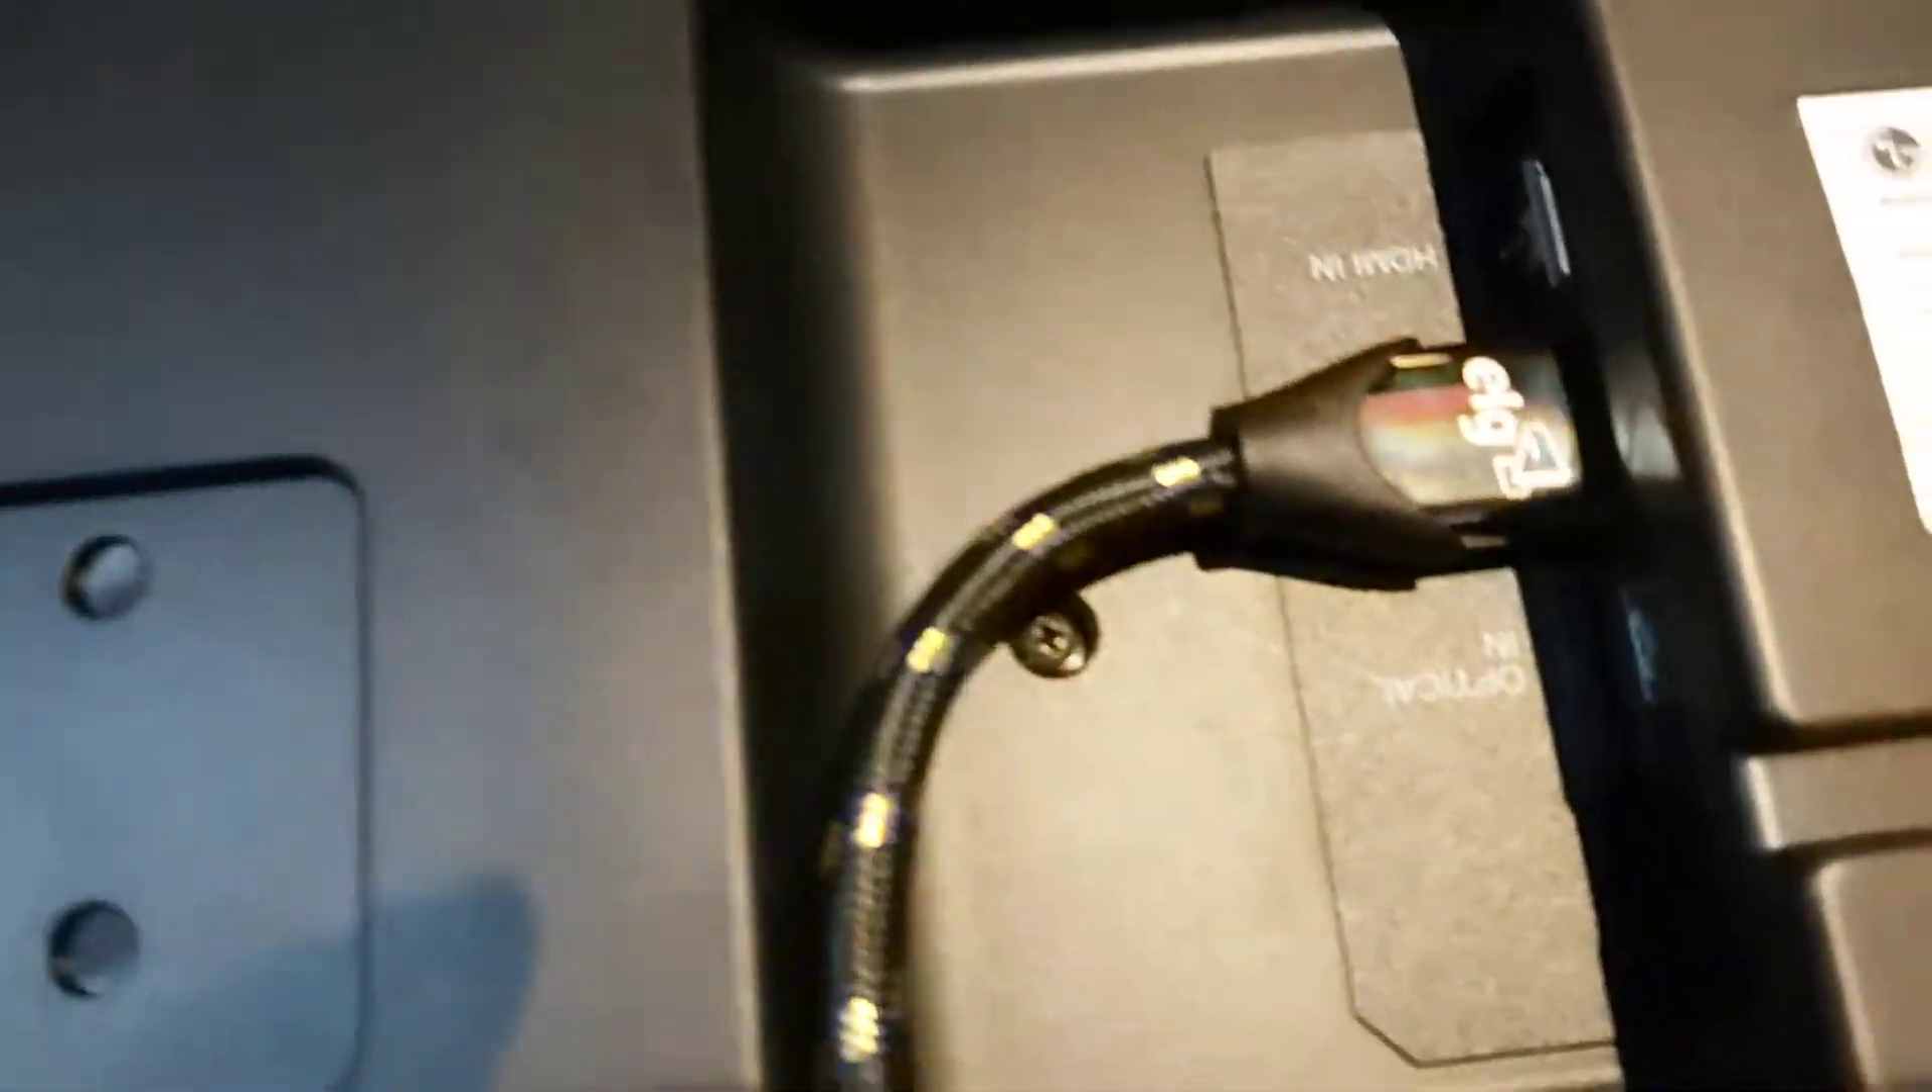Como vocês podem ver, eu já conectei o cabo aqui, já, tá? Aí, que é o cabo novo.